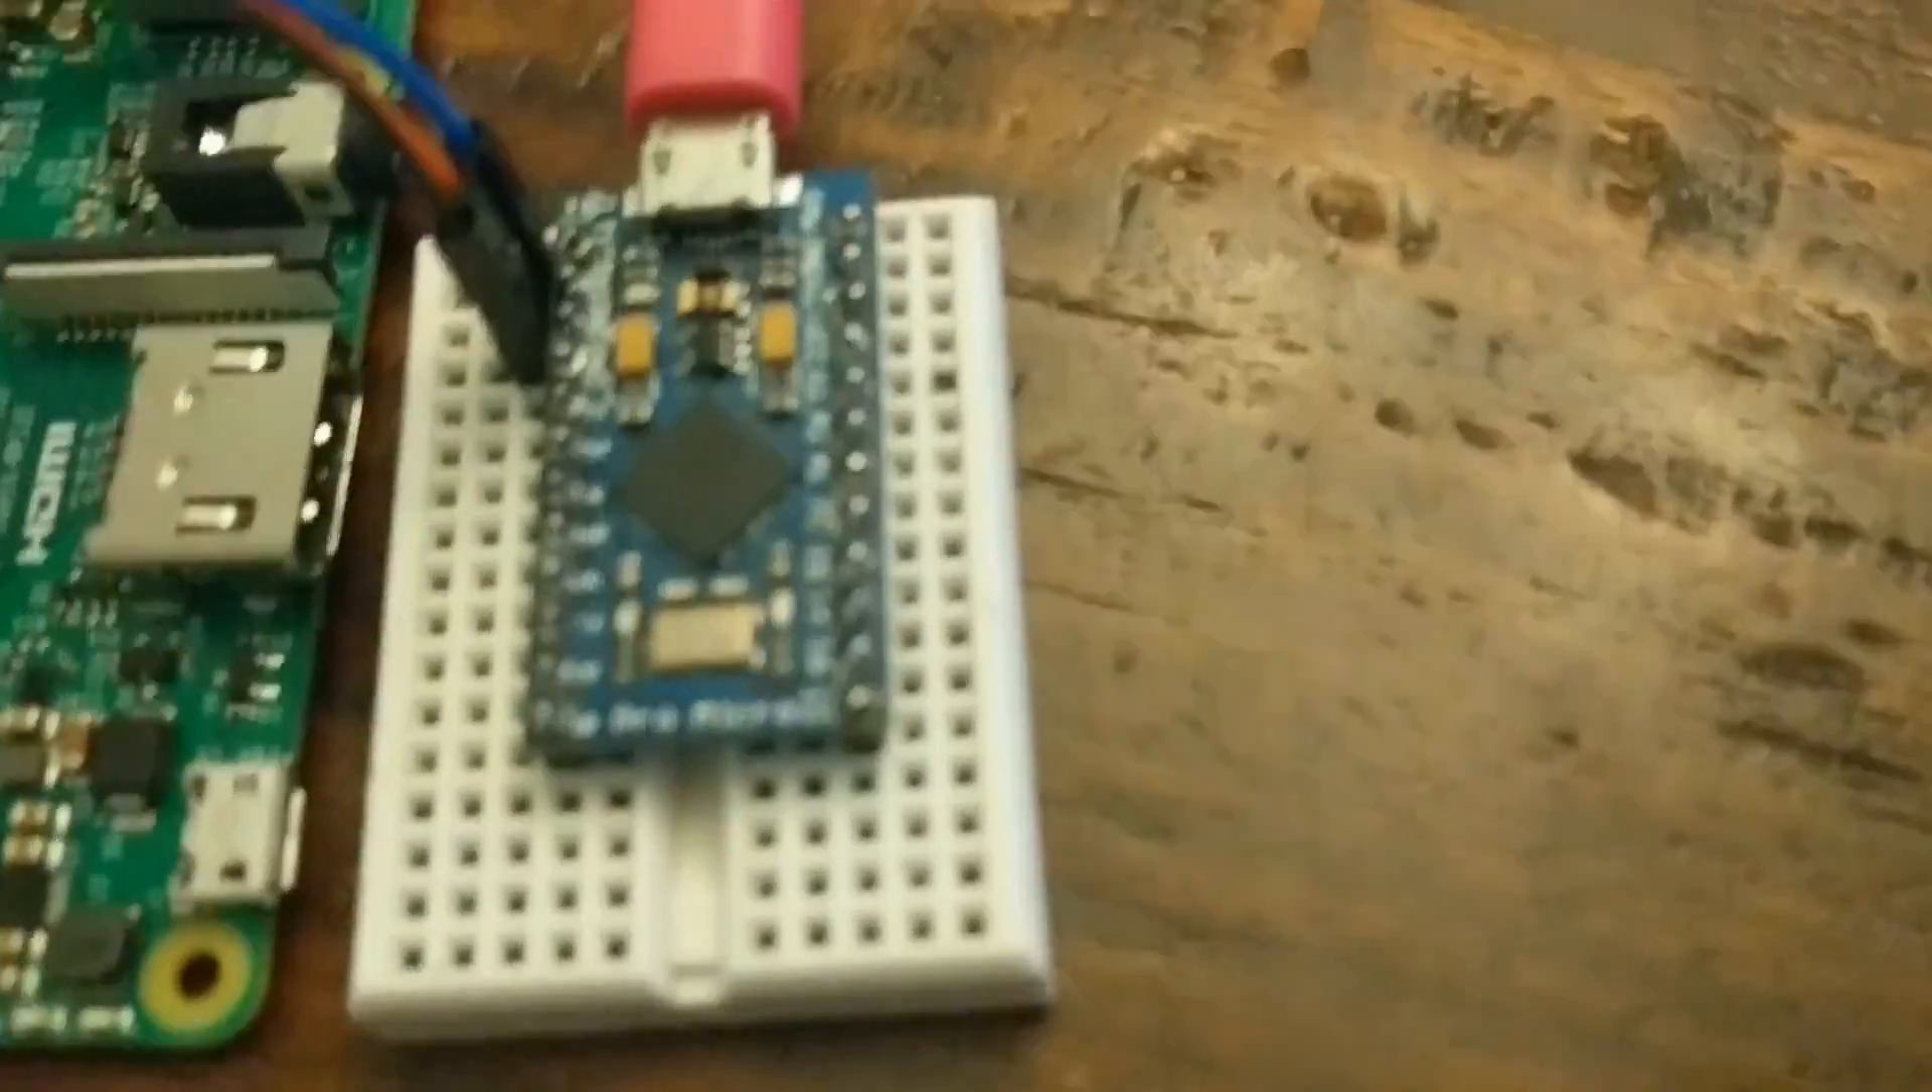So now I just have to connect some pins. Okay. So I've got my Arduino on a breadboard to make it easier to connect this.